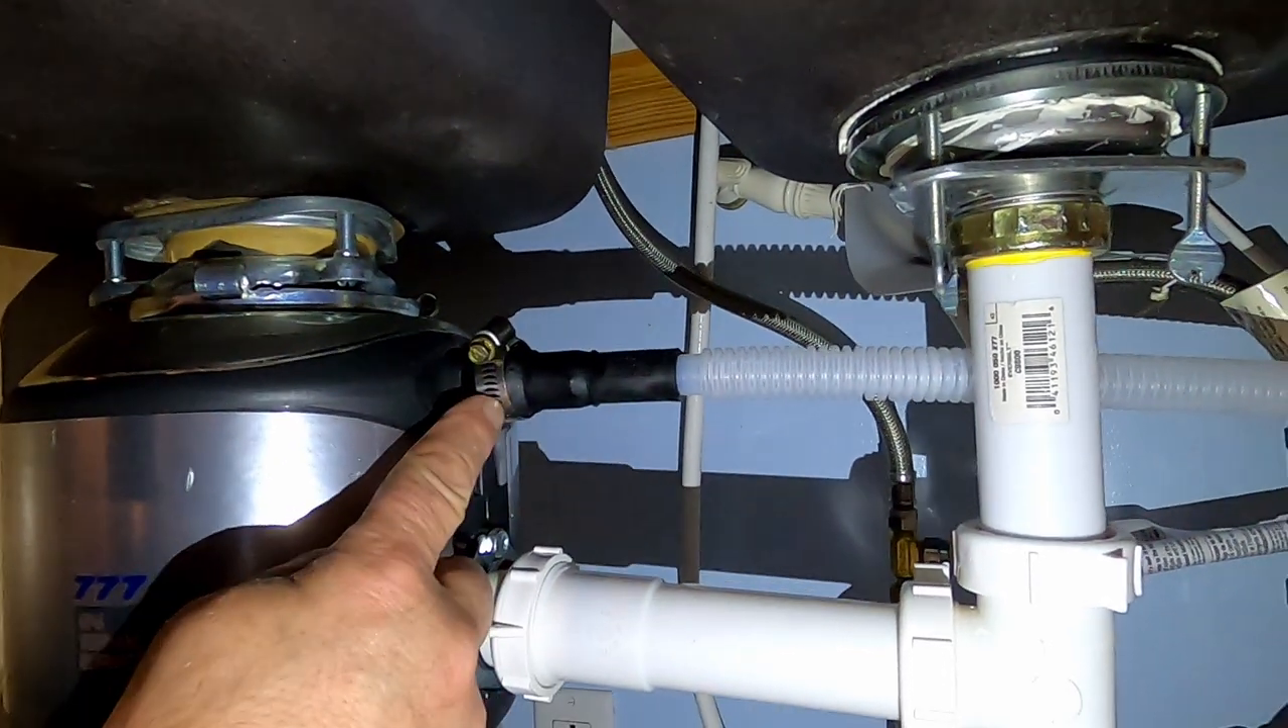And I hooked the drain discharge hose. I put it up into the garbage disposal here.